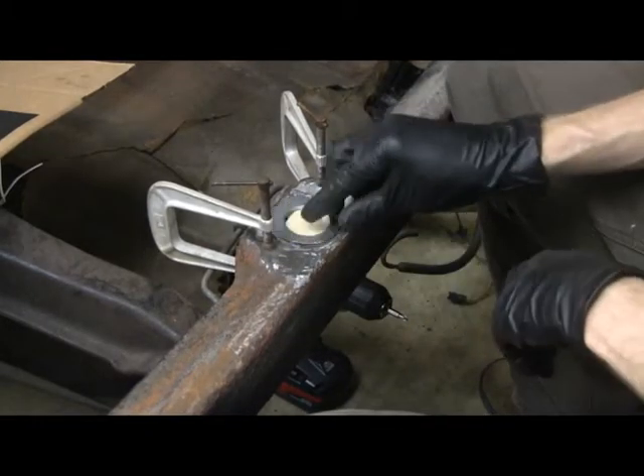So I've got the board clamped in with these two clamps here.